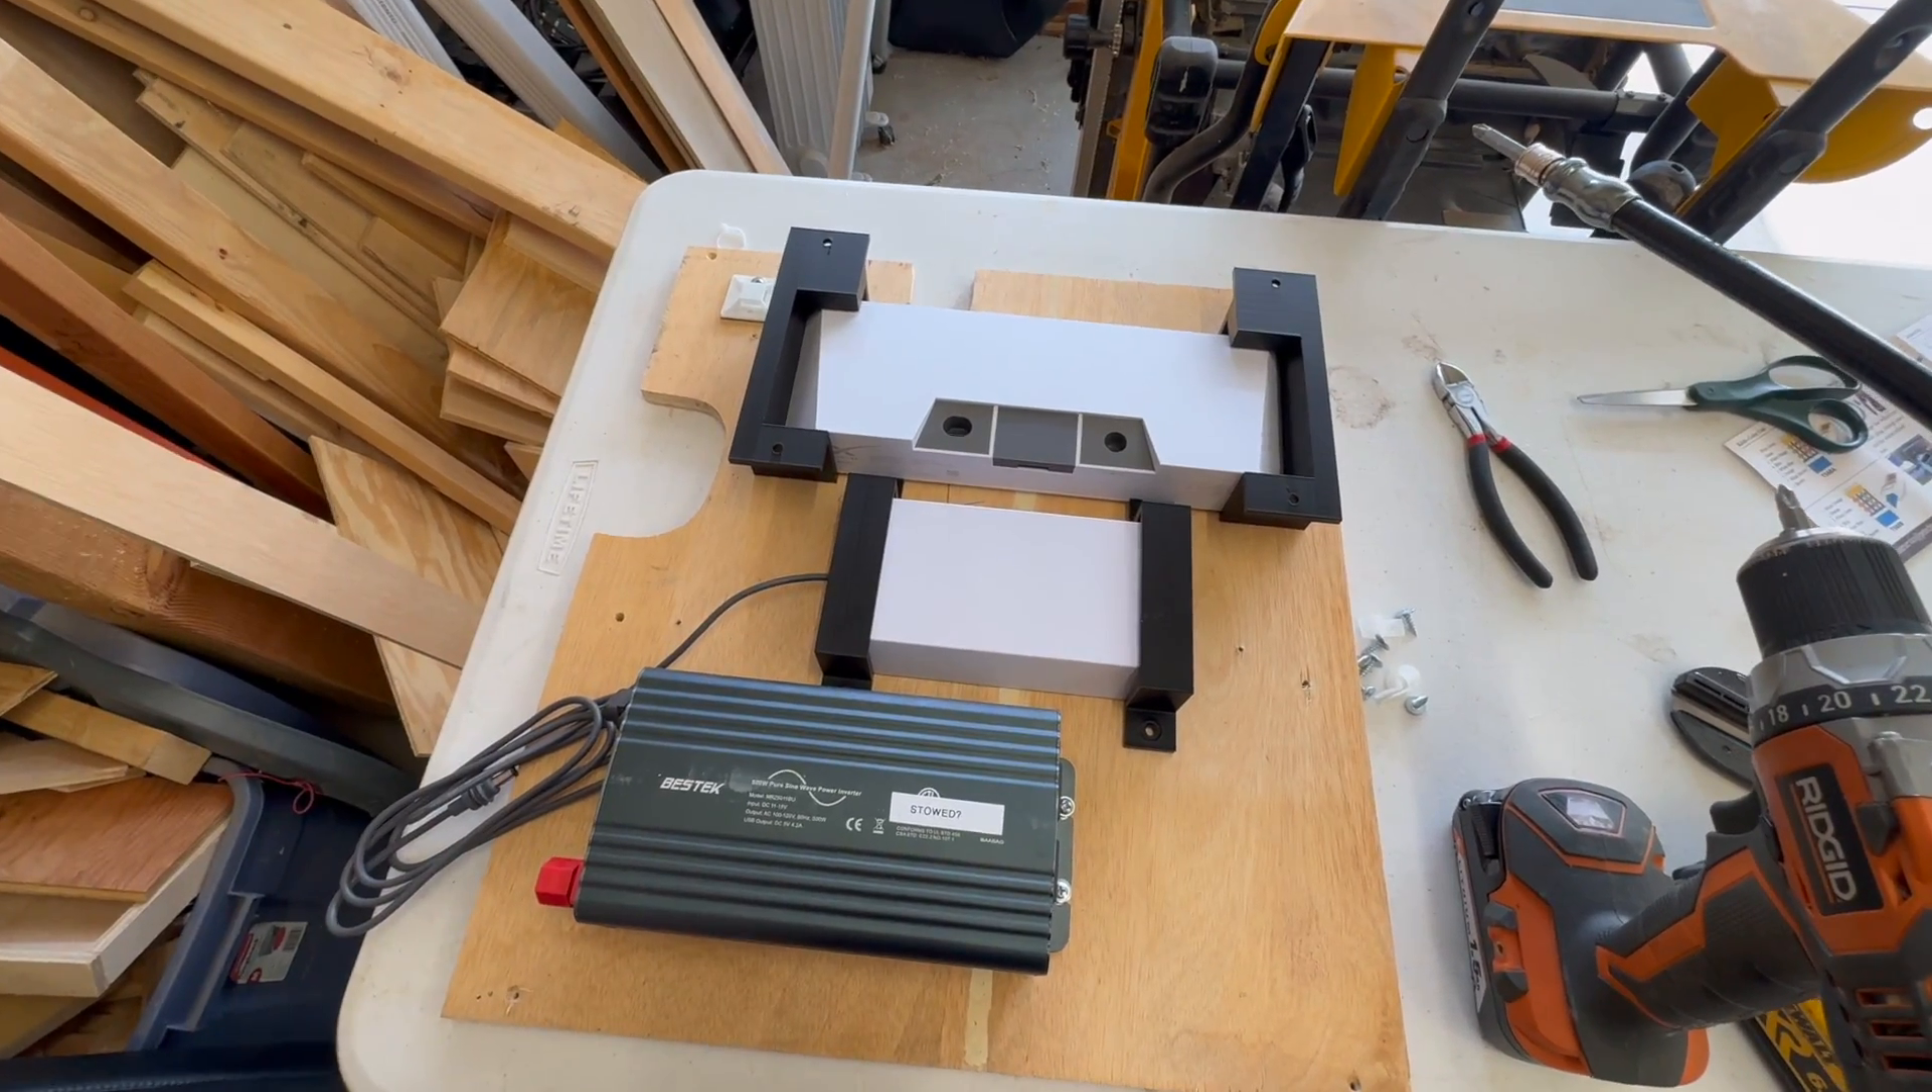All right, so I got my new components just sort of dry-fitted here on the board.